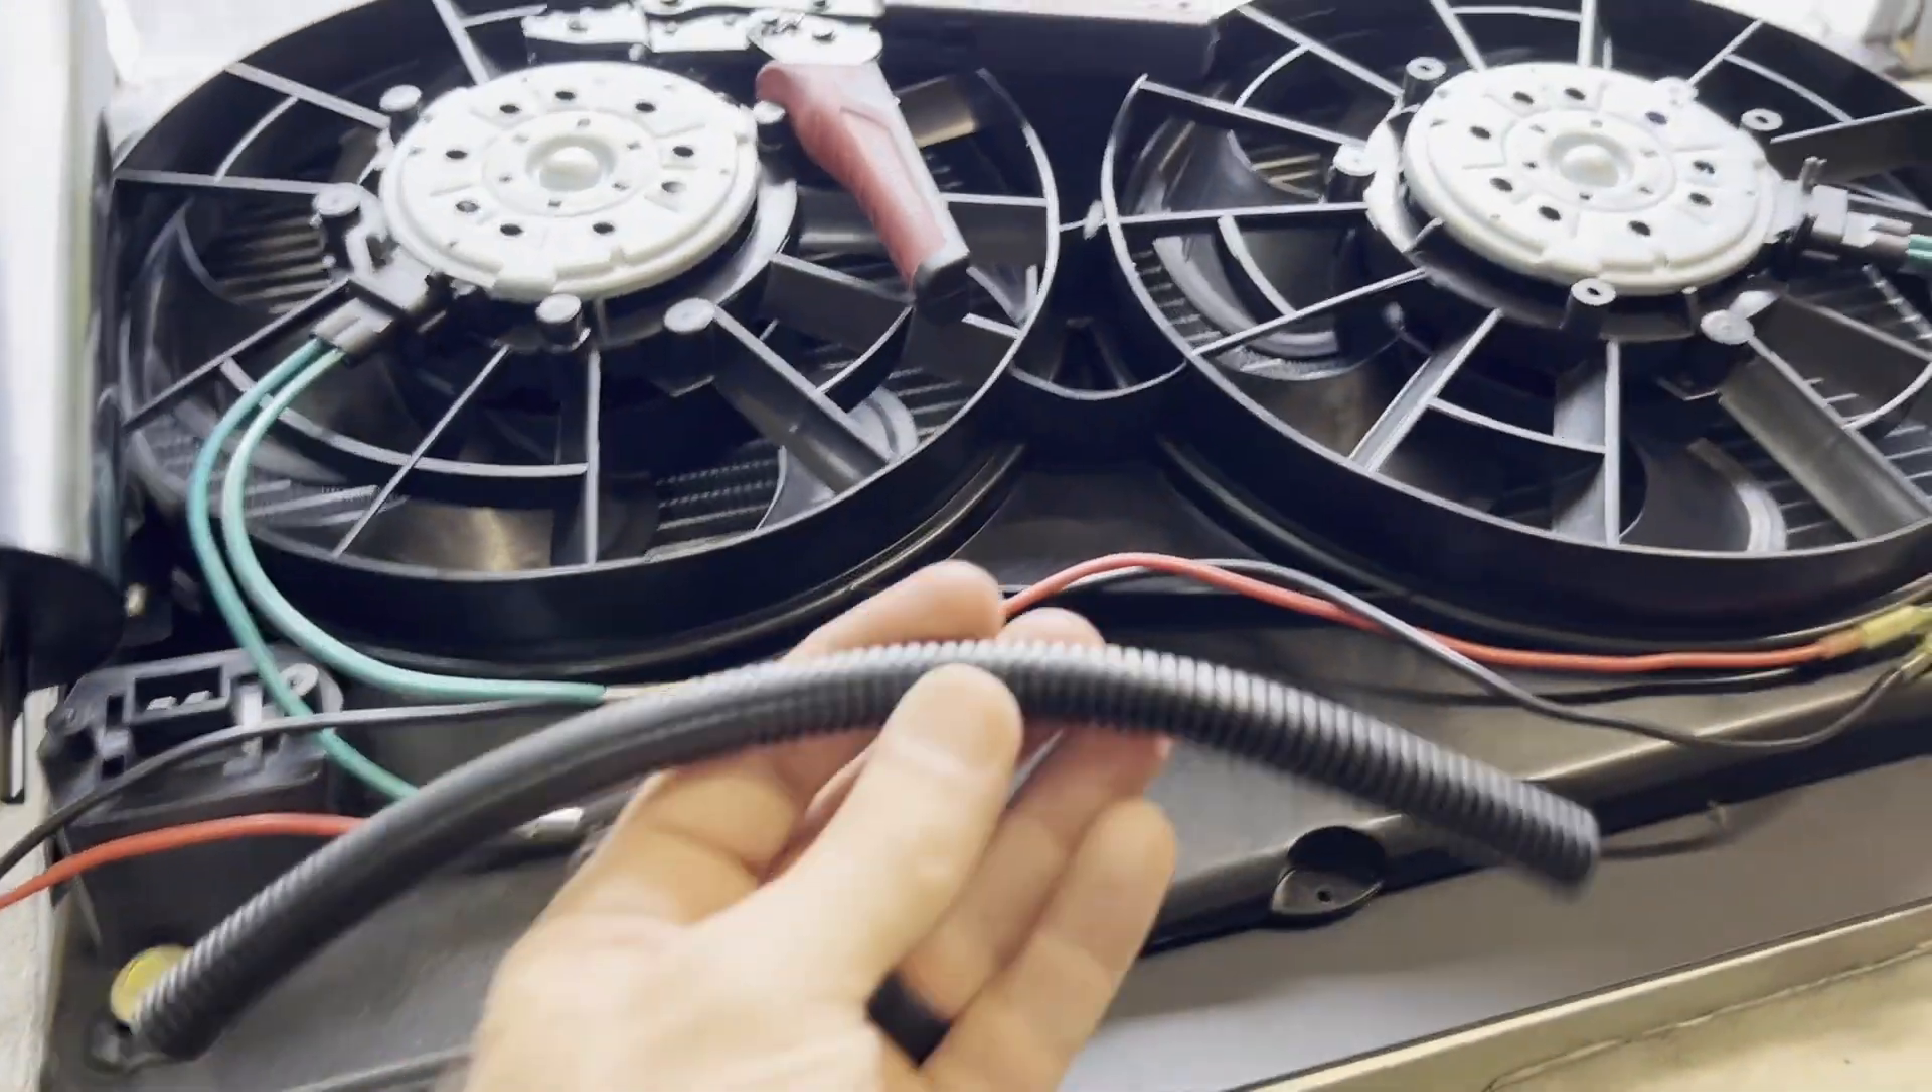Still got to put the heat shrink on and neaten up the wires tuck it up.